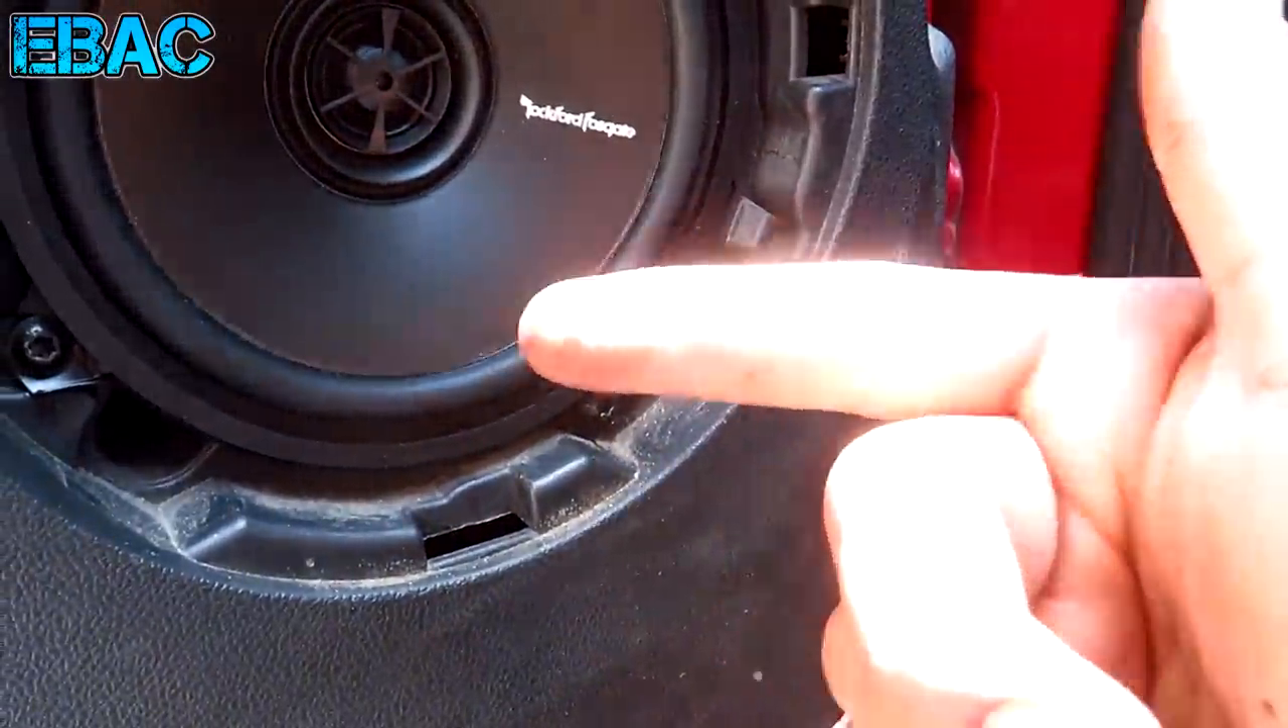Y bien amigos, ahí ya quedó la bocina instalada.